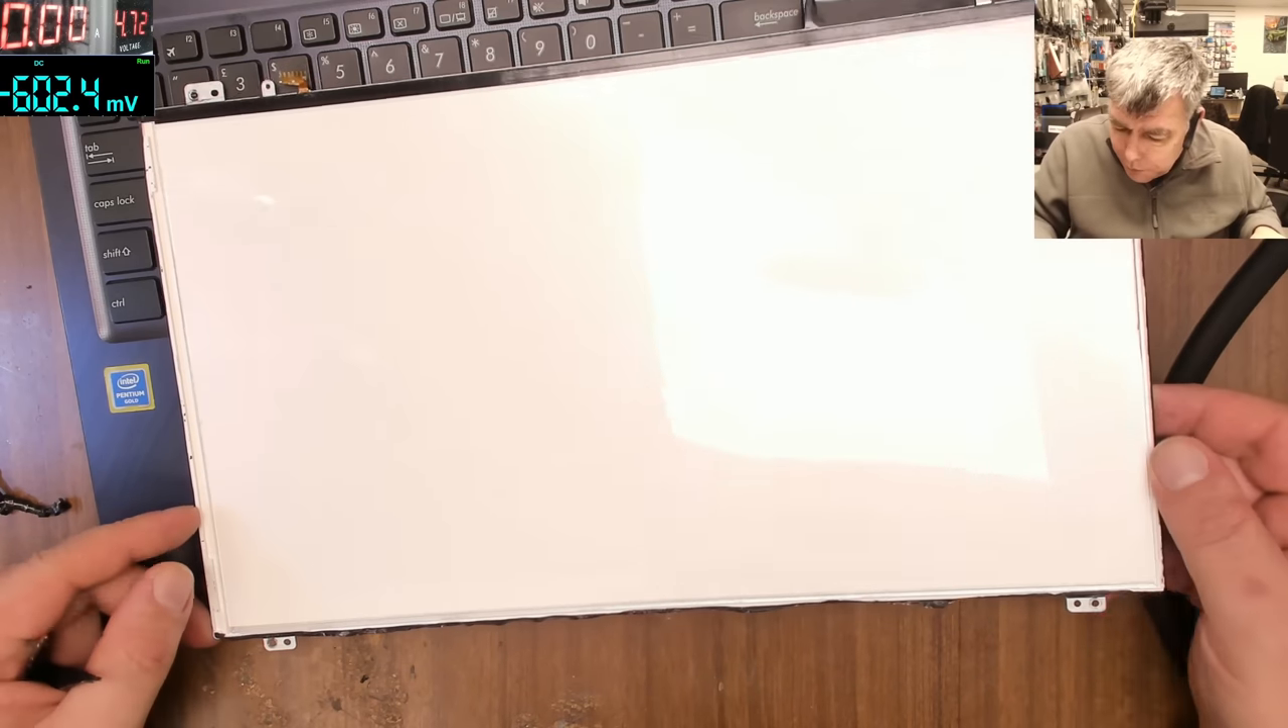Okay, so we took the screen out.